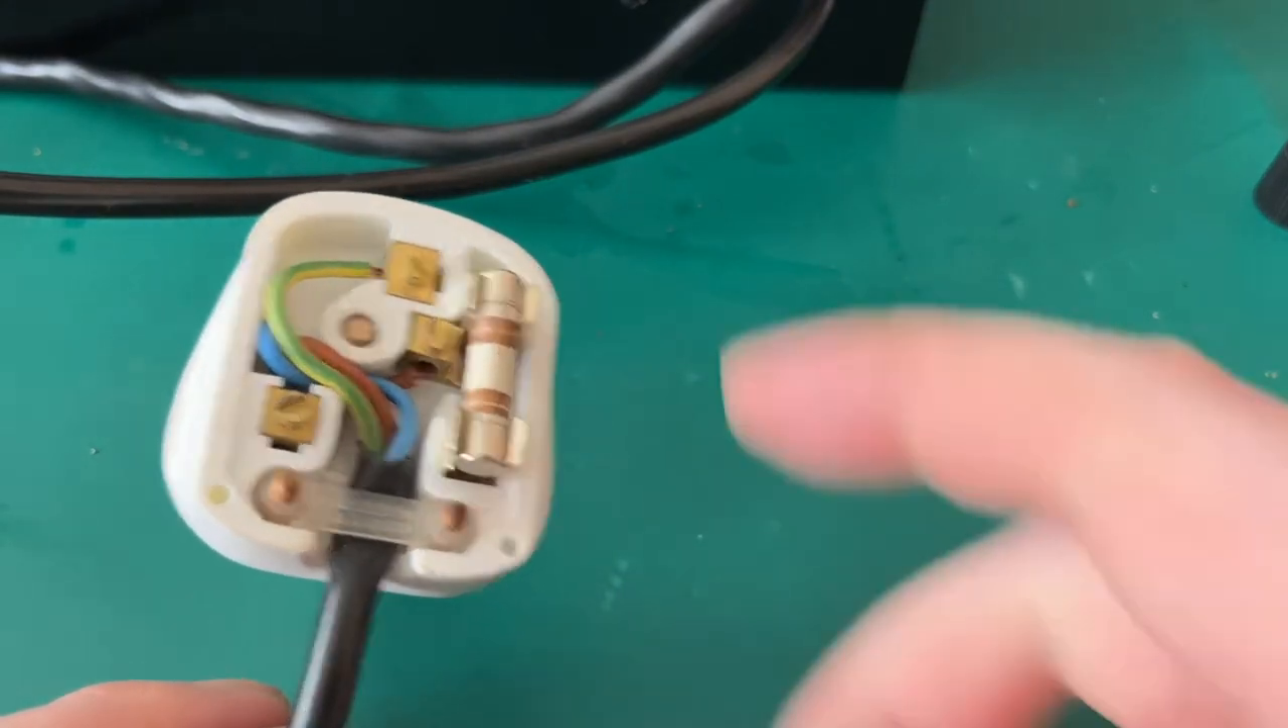I've just taken the back of the plug off.